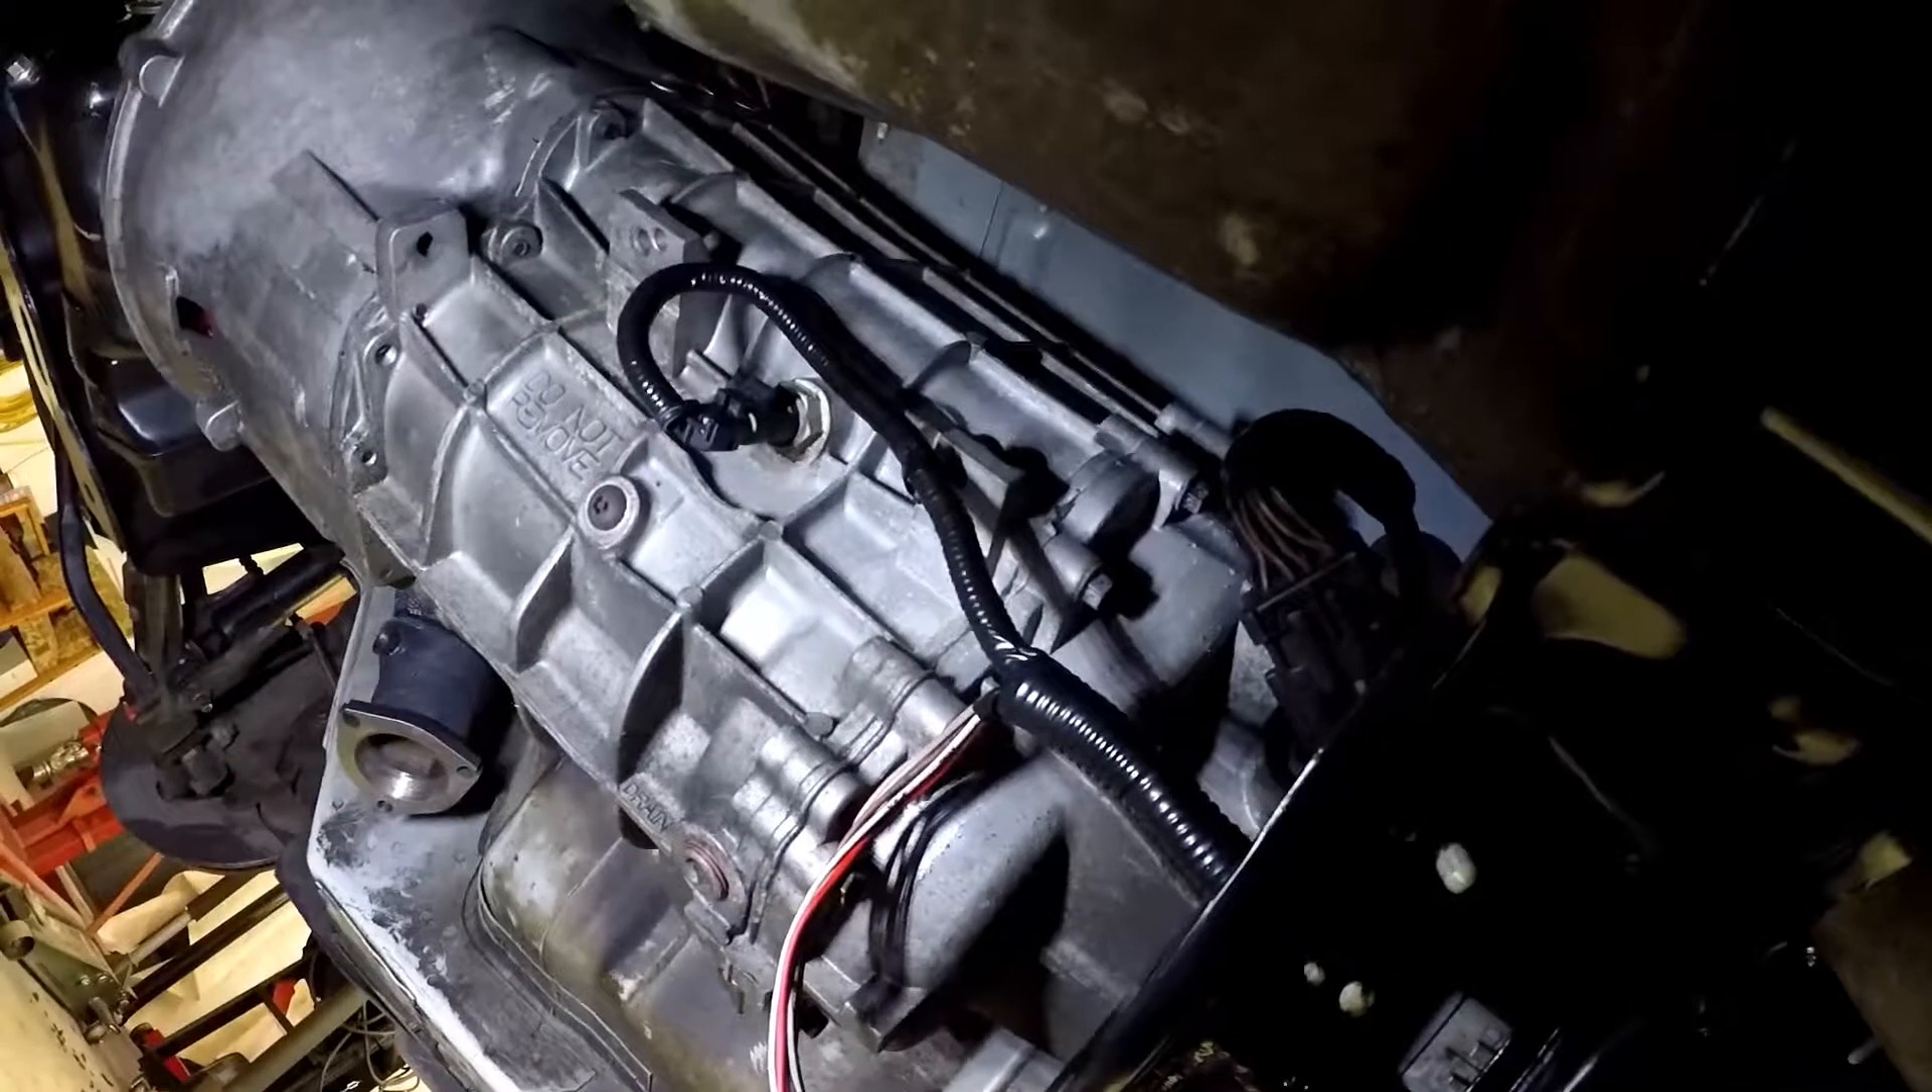But yeah, we got the harness for the transmission done.